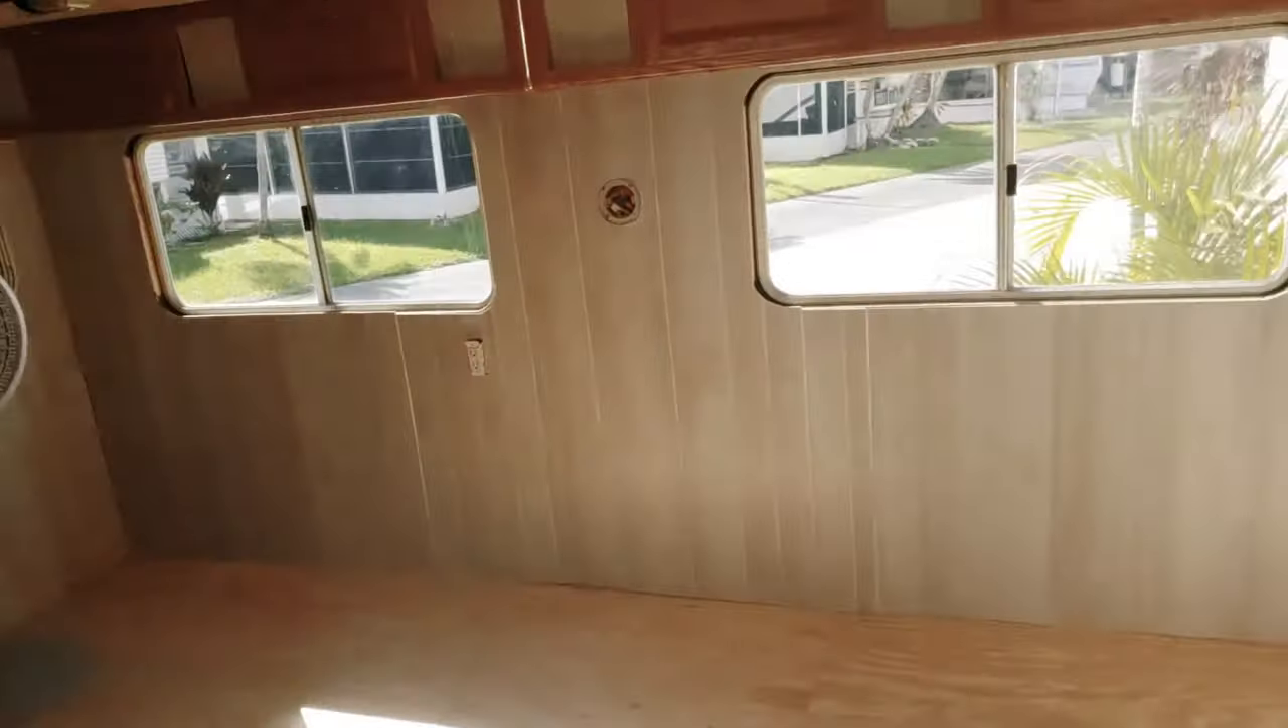So of course we've gotten all the paneling up and we're still trying to figure out the trim that we're going to use.